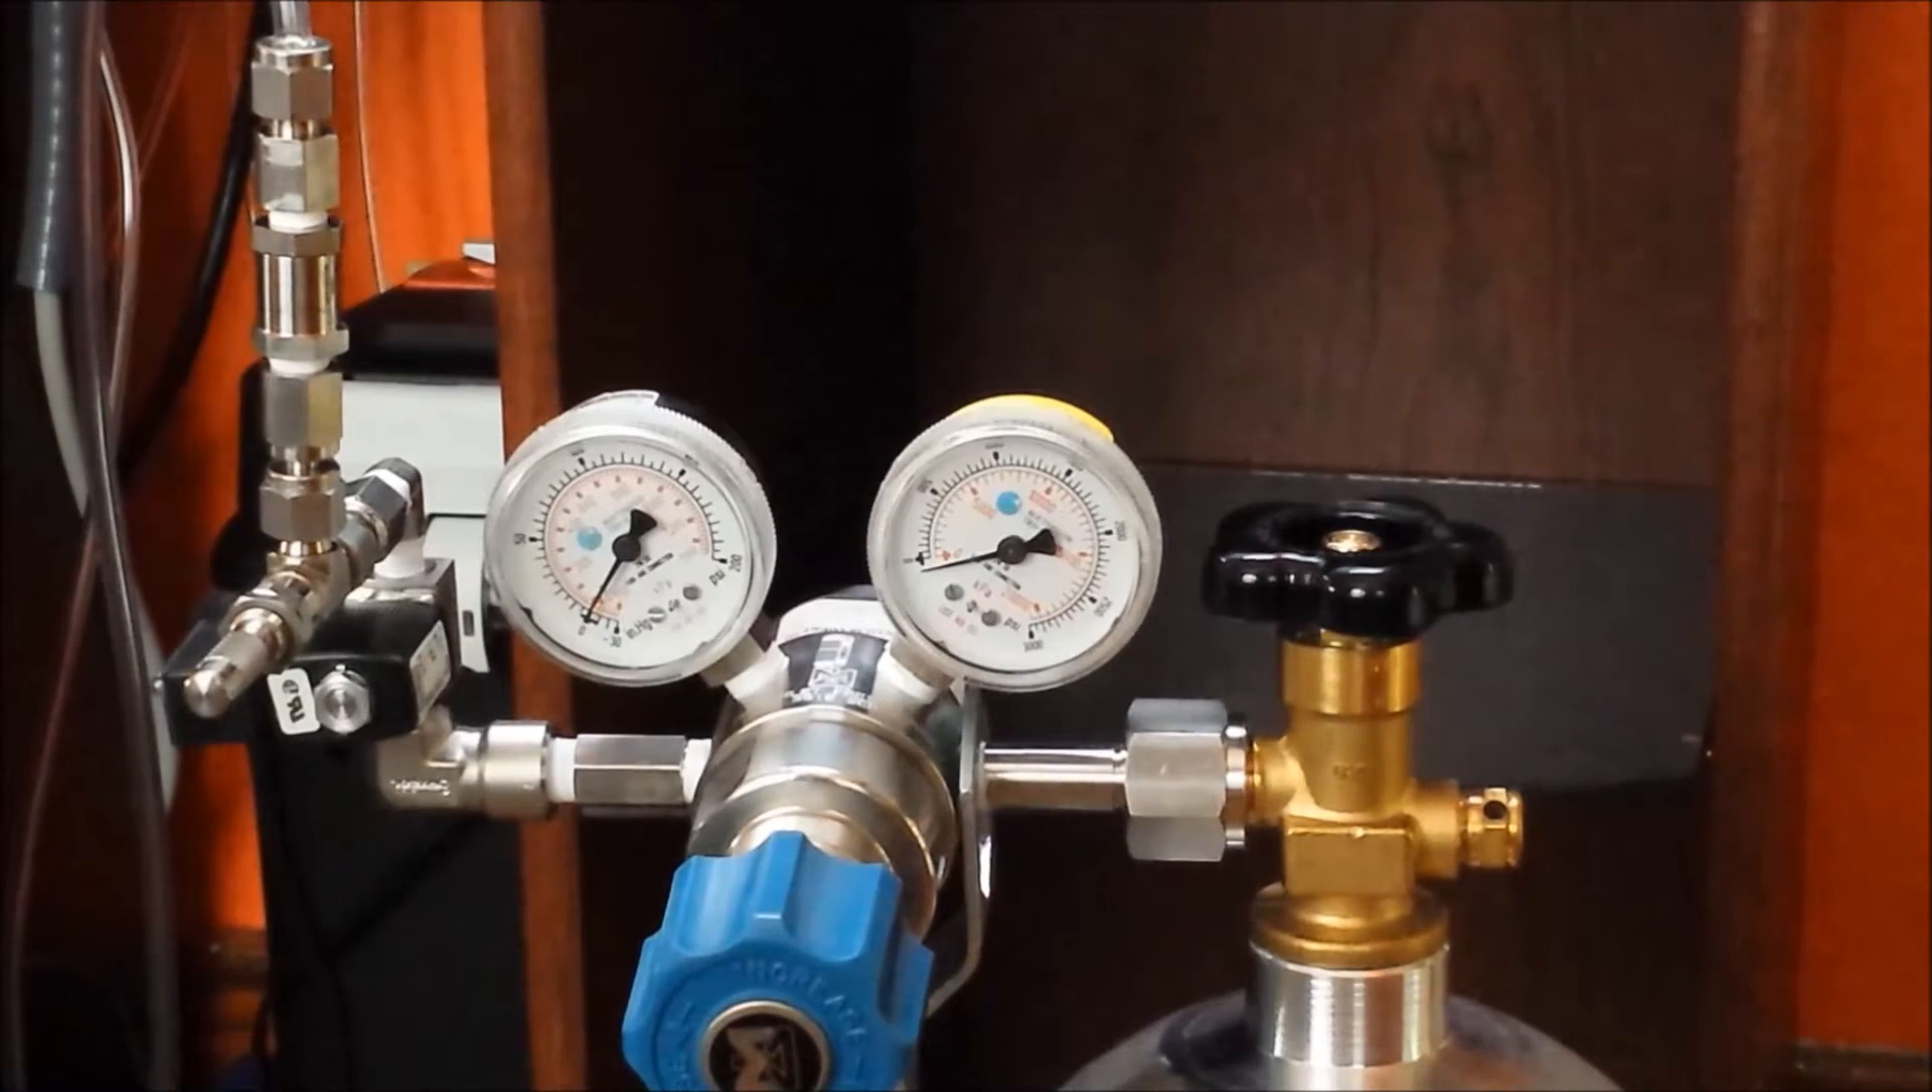And as you can see I've got it reconnected, the regulator reconnected back to the CO2 cylinder.